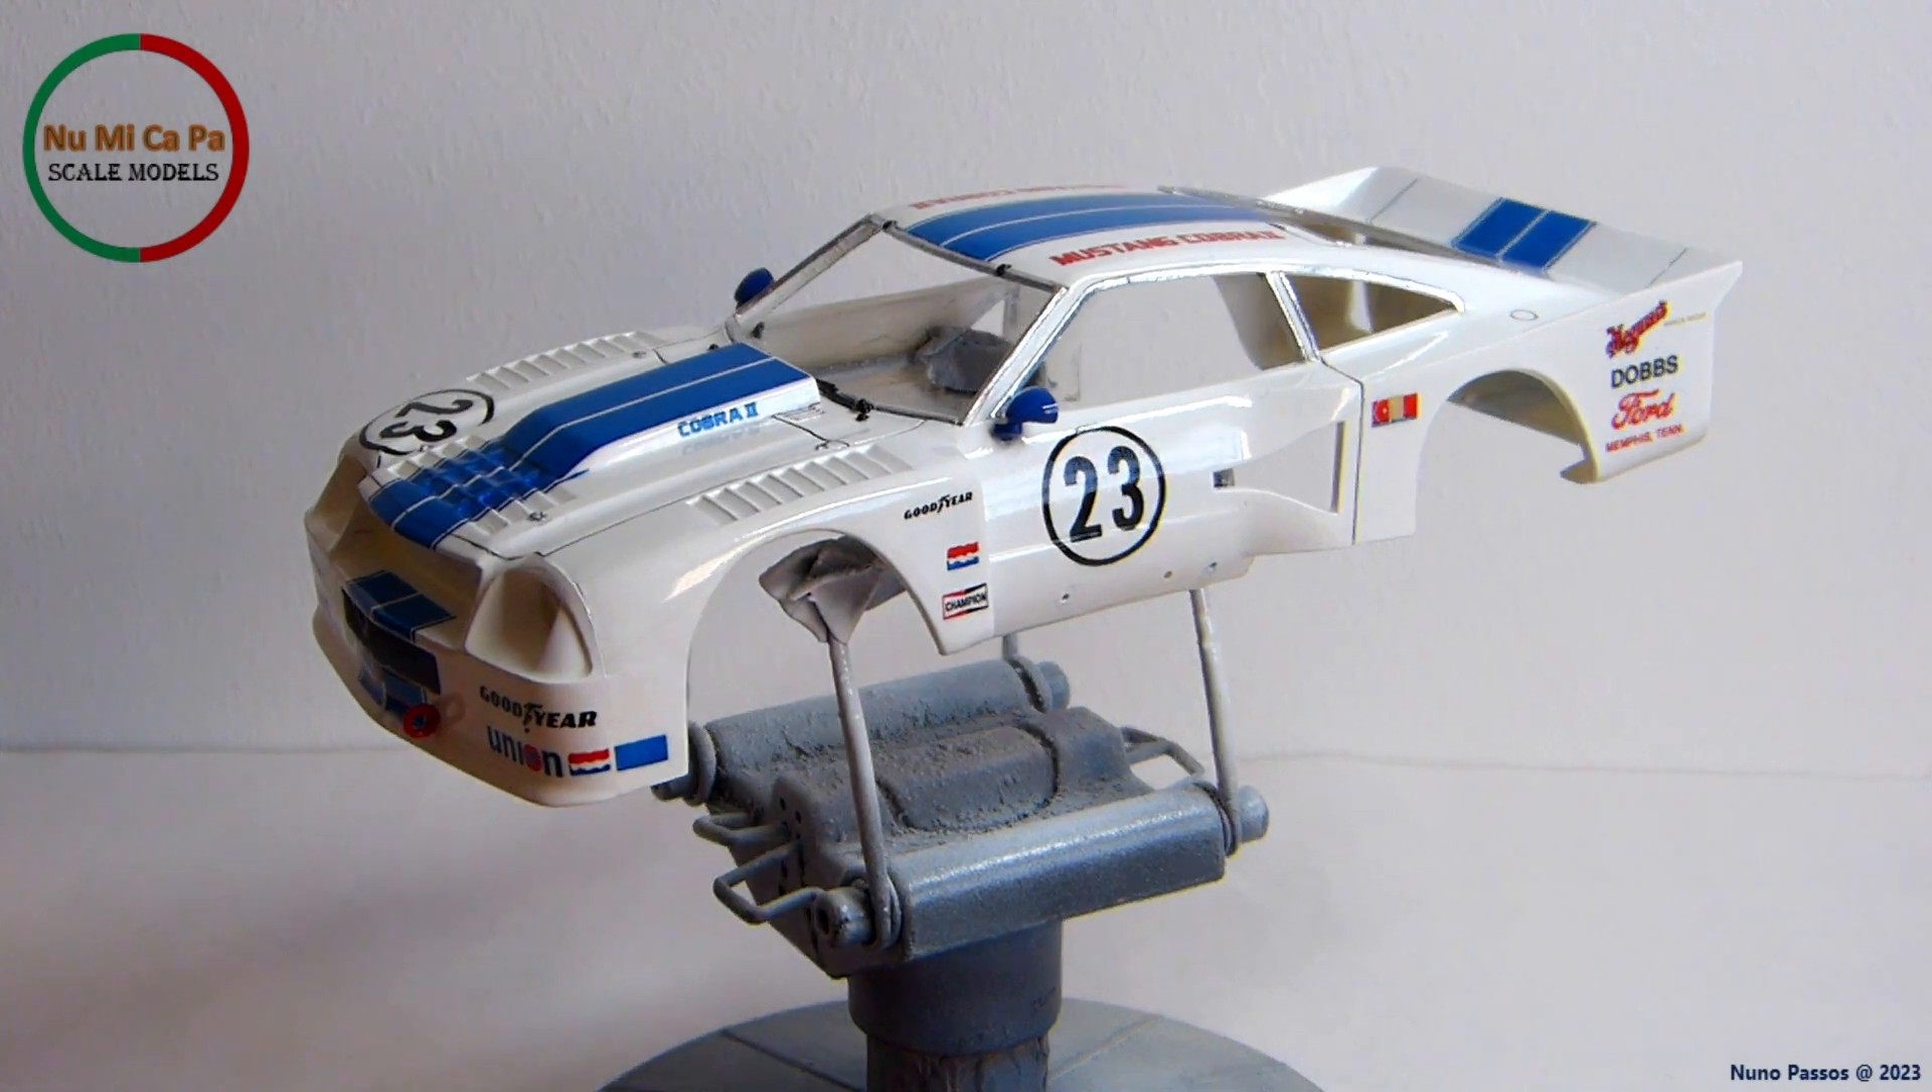And here they are, all the decals placed on the body.